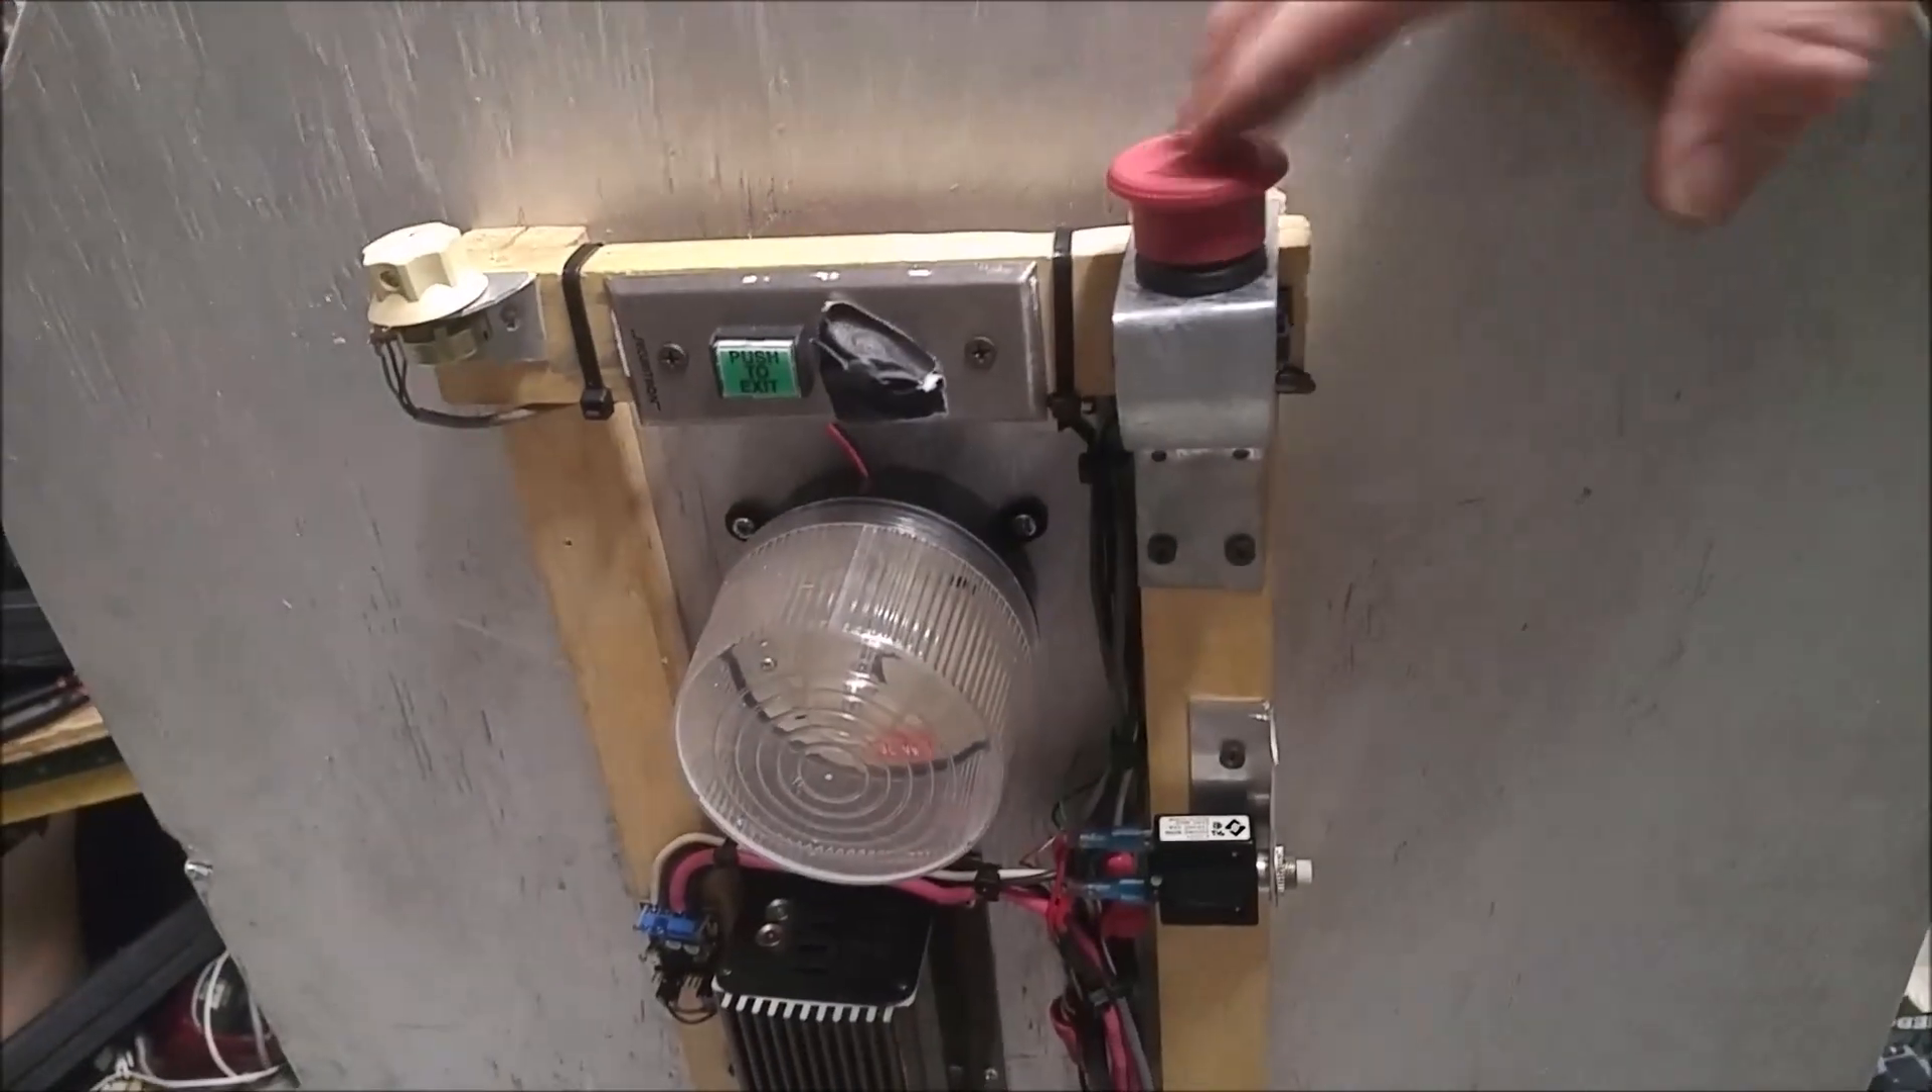I've added this emergency stop button and it's latching it locks in place.